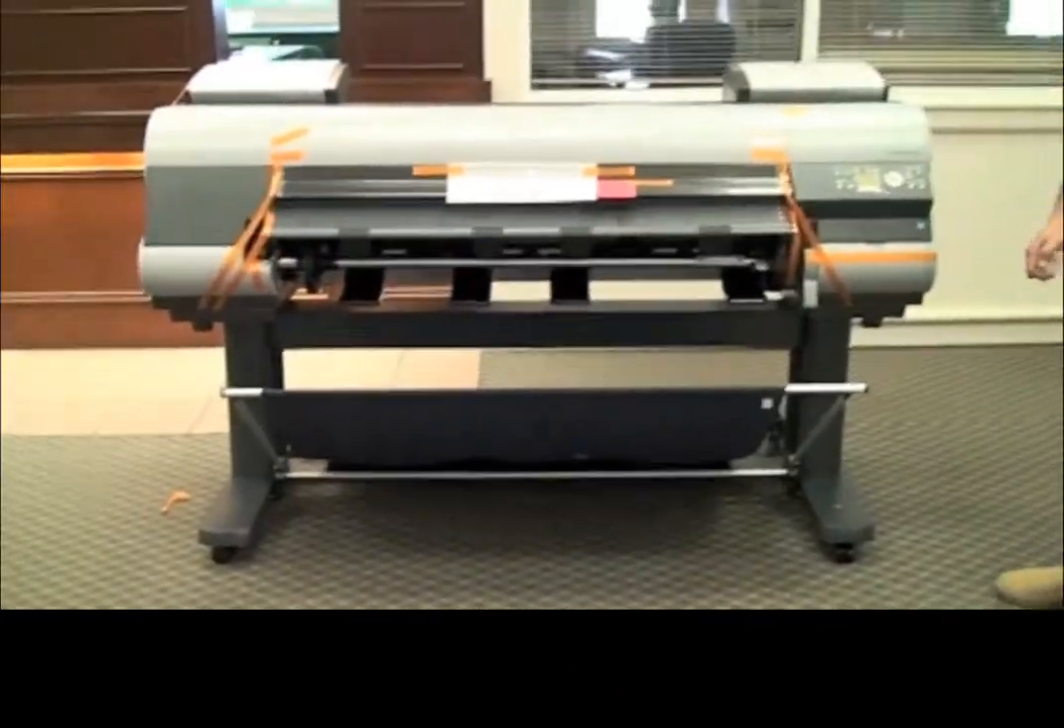The basket set up is now complete.